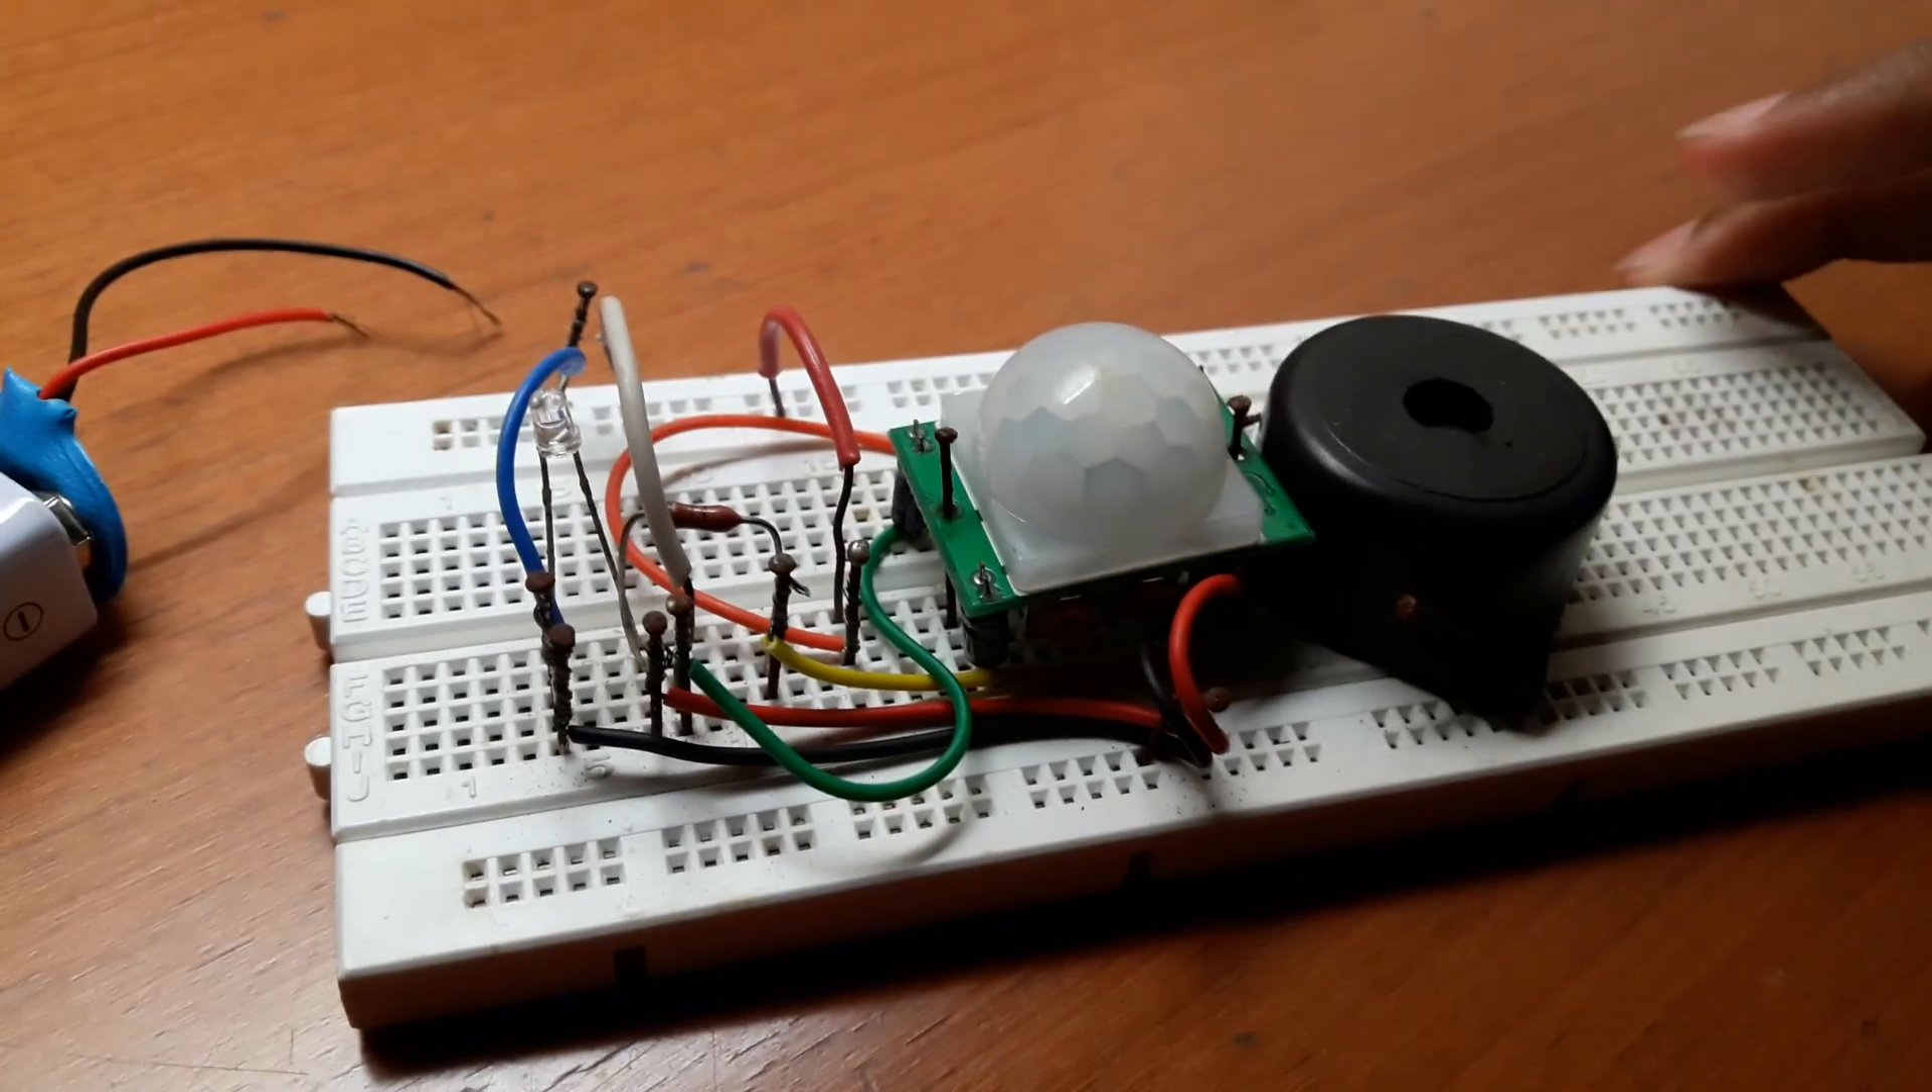So now I've already connected the circuit I have to connect the battery.